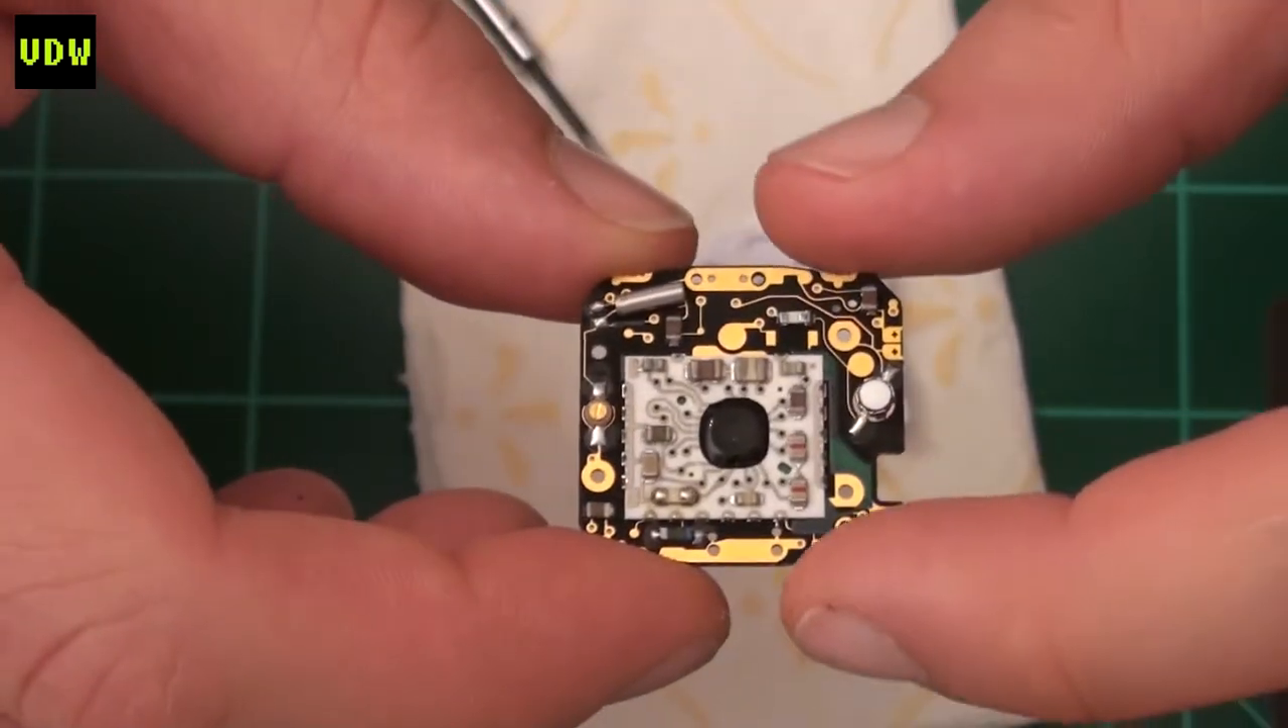And there you have the module stripped down.